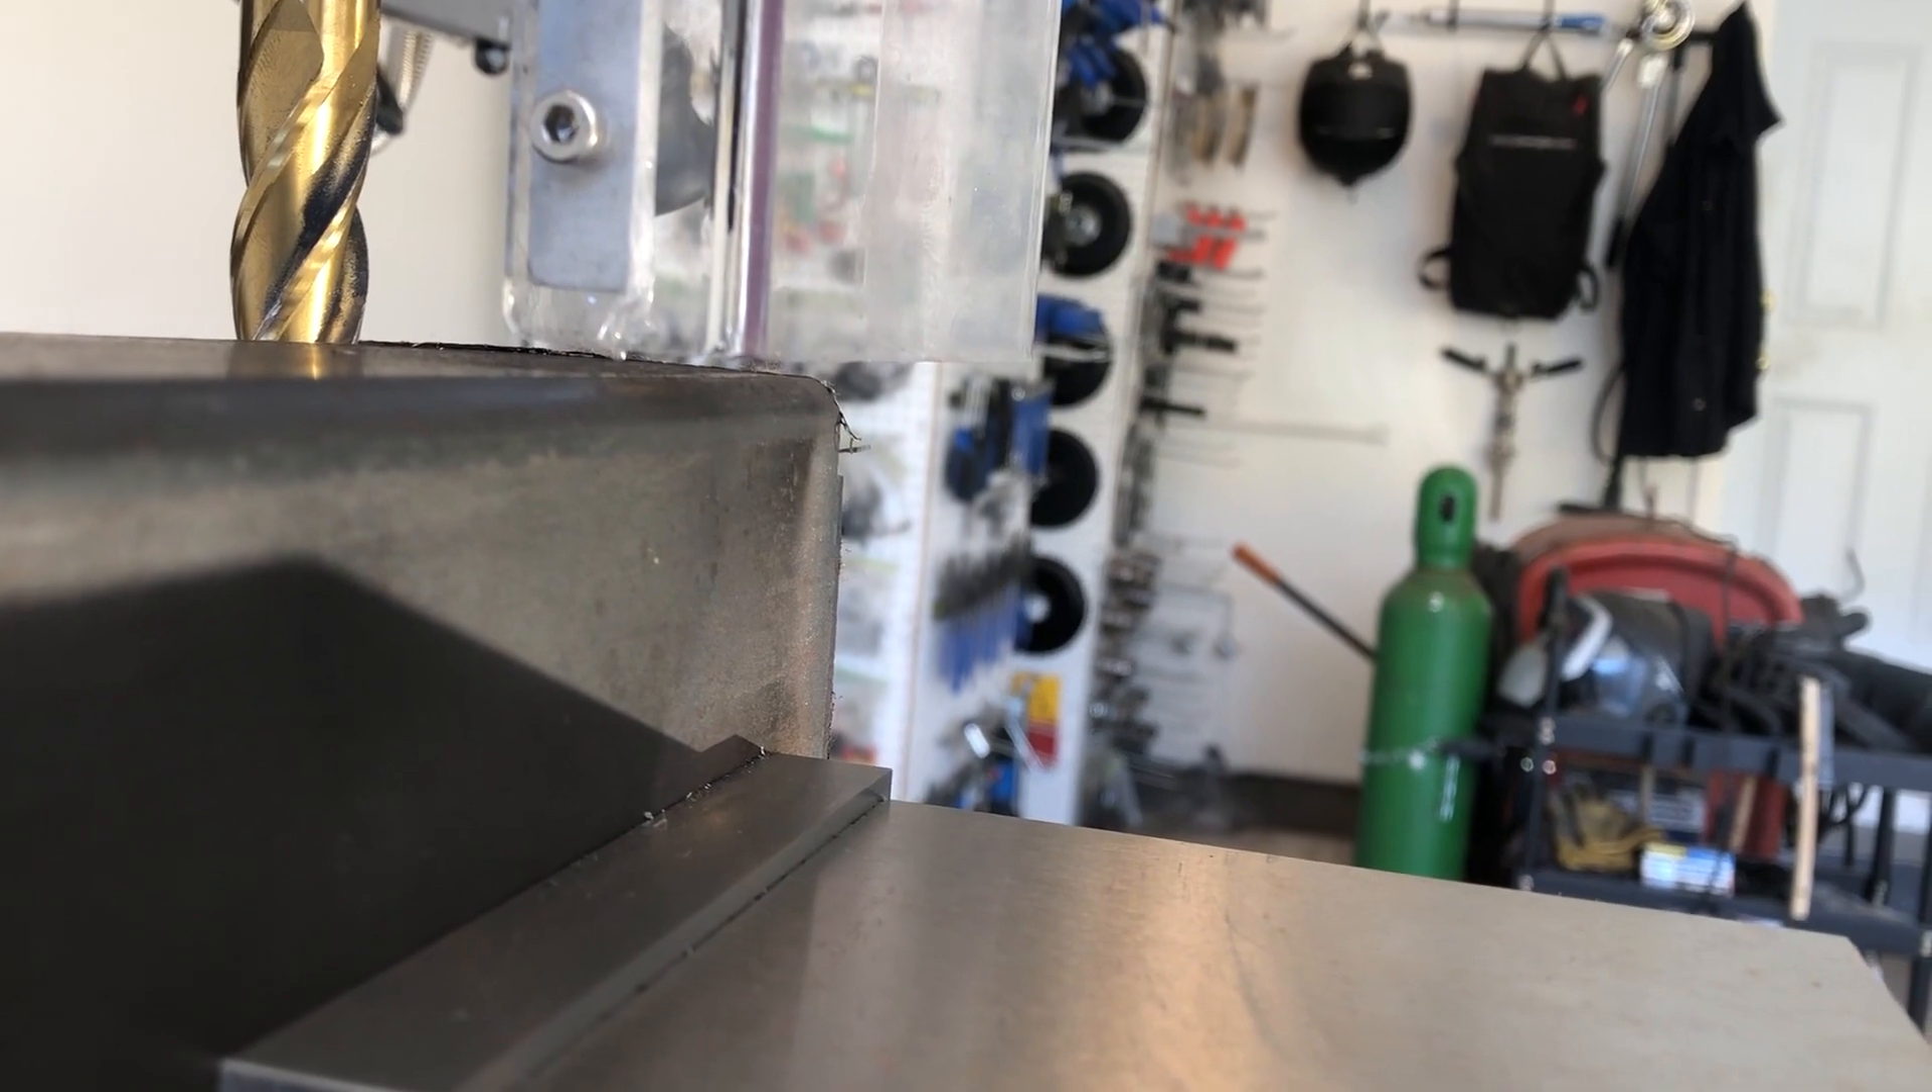The chip shield is wanting to get in the way because this work piece is sort of wide.